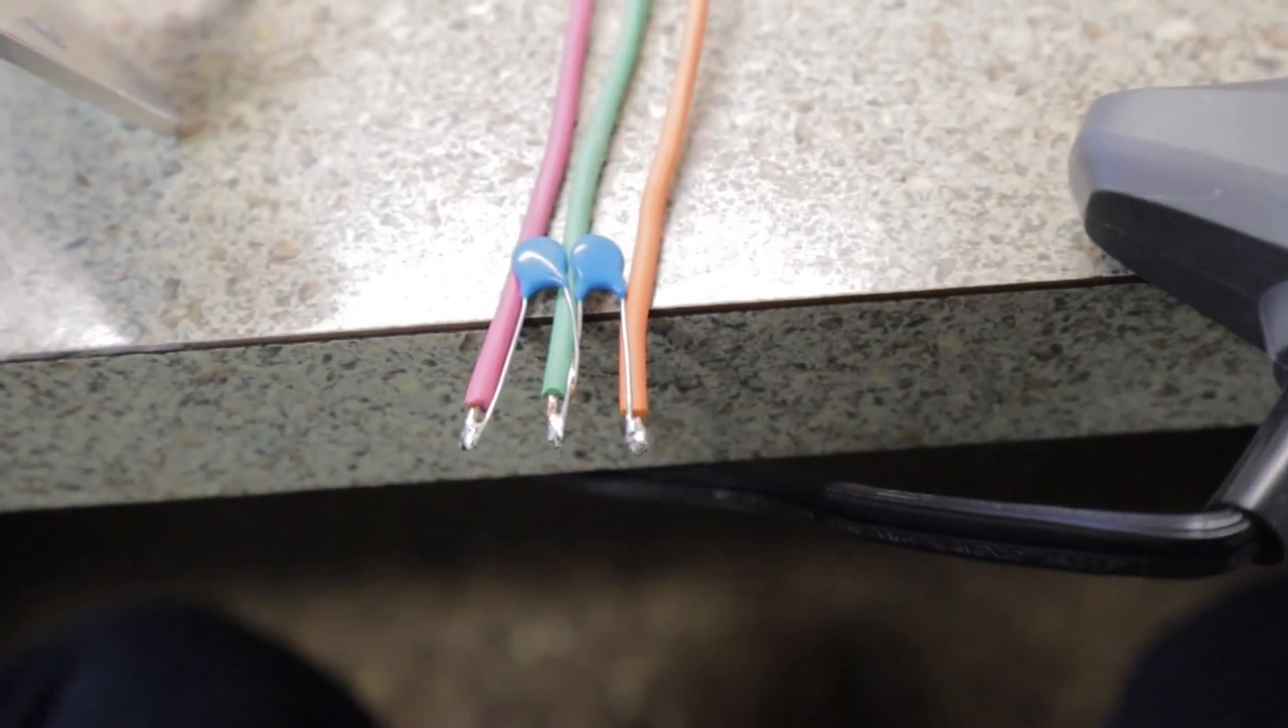You'll also notice that I have two capacitors soldered on and this is an important part that's why I wanted to show it close up here.